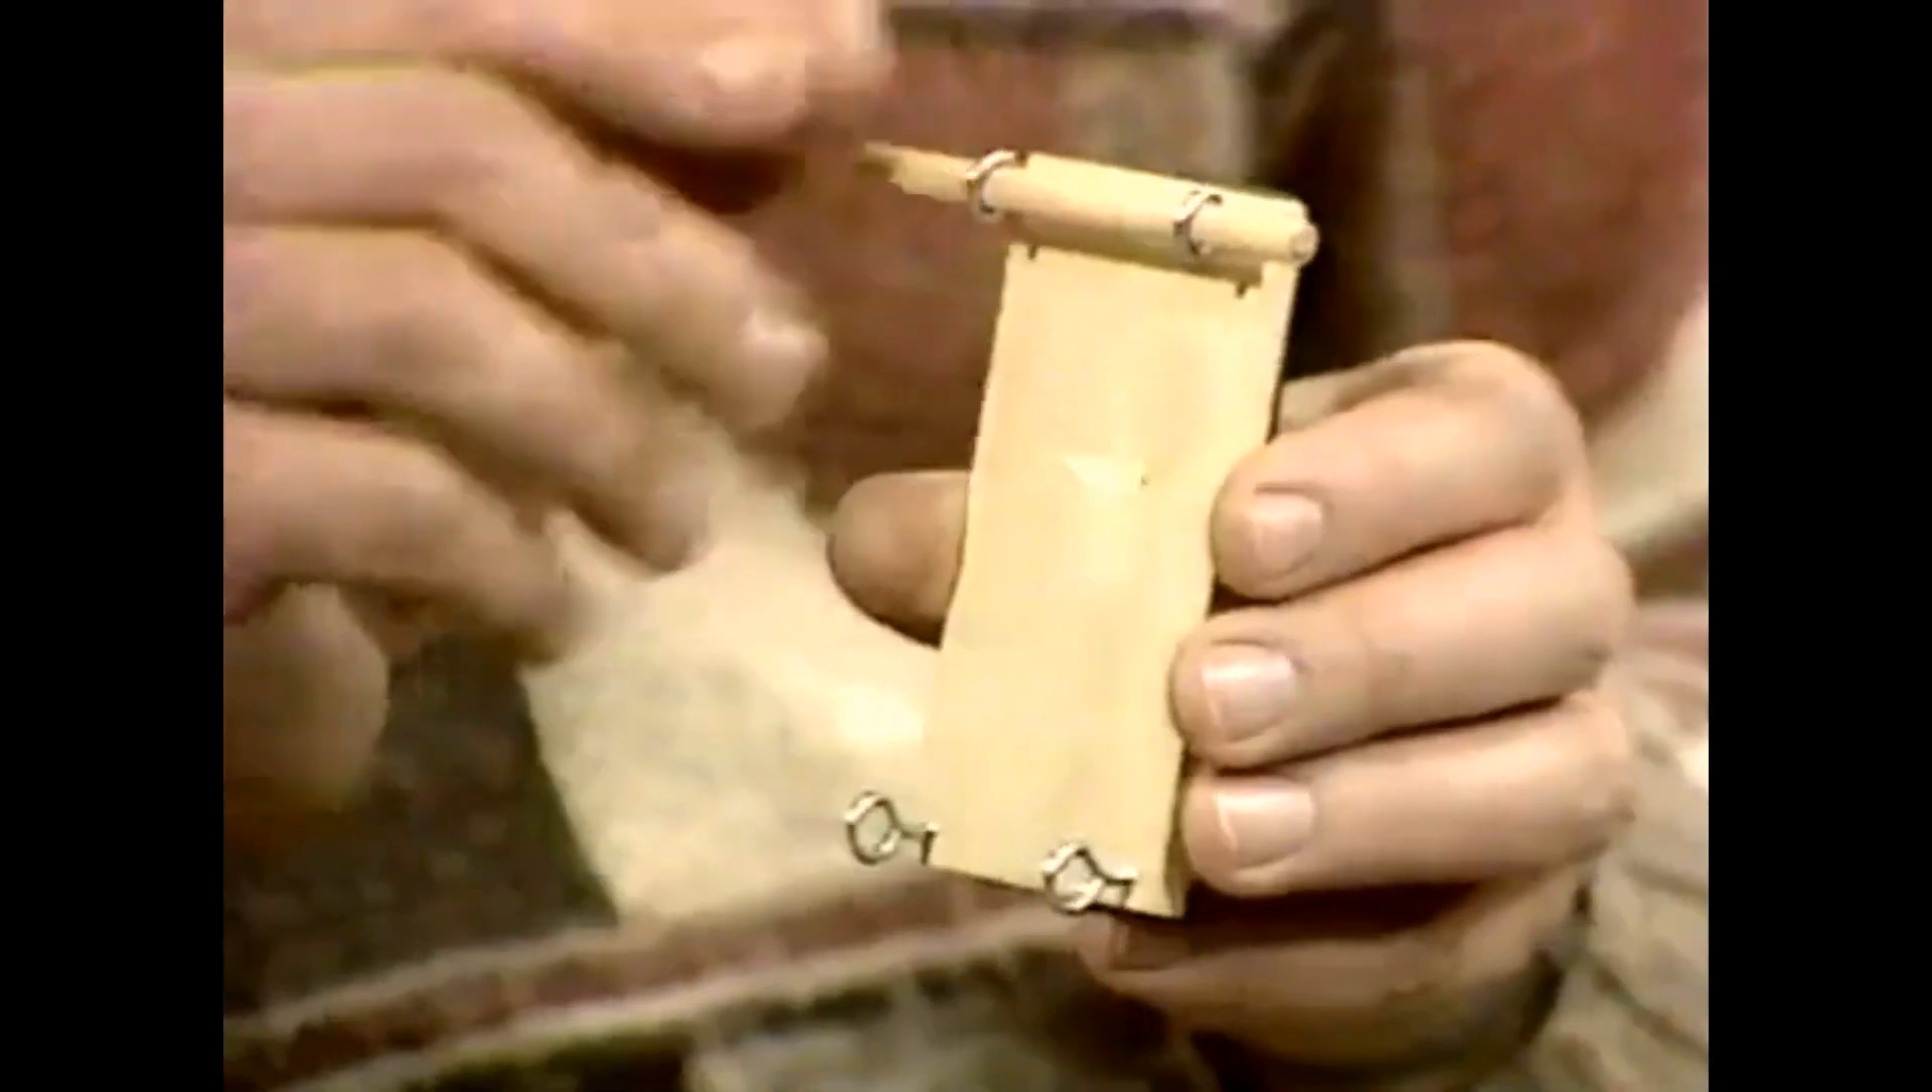In fact those bearings are just right to take some thin doweling and there's the axle of the cart.